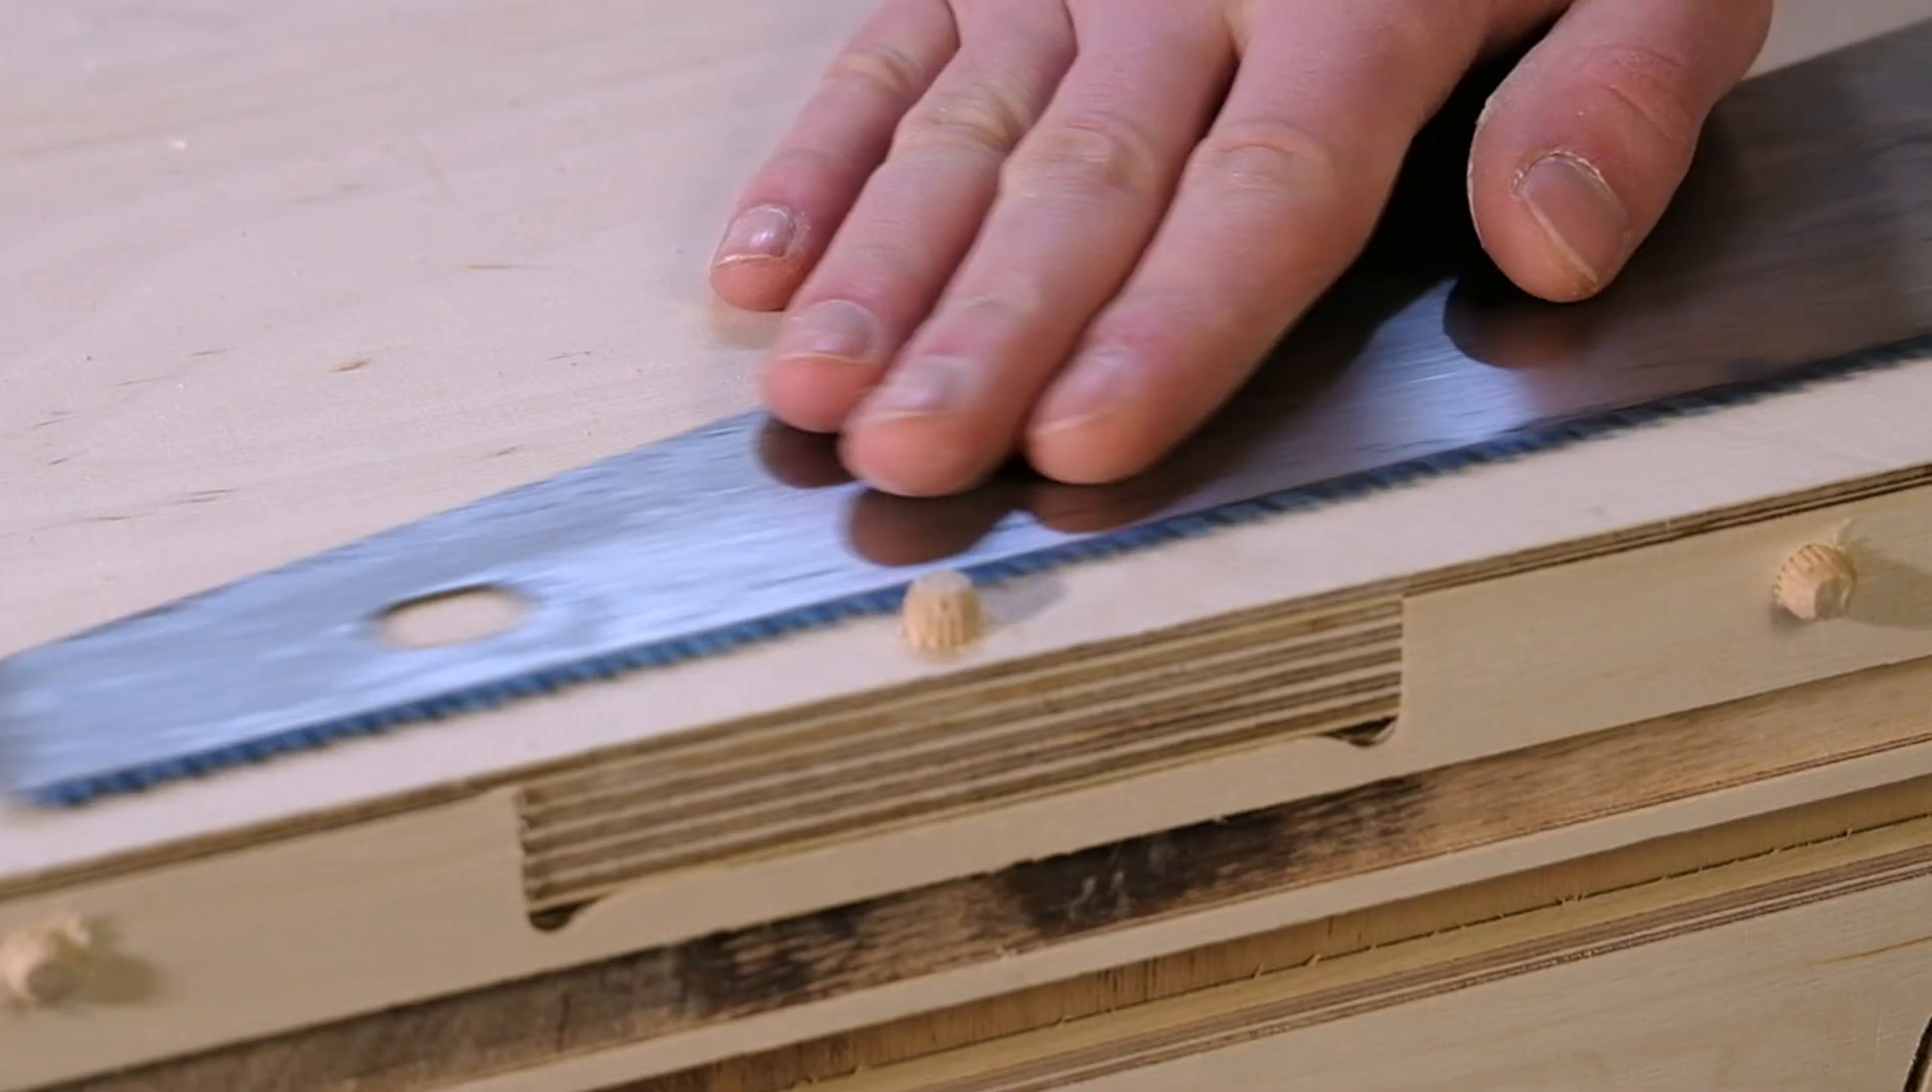I installed the table top. Some dowels were sticking out a little bit.